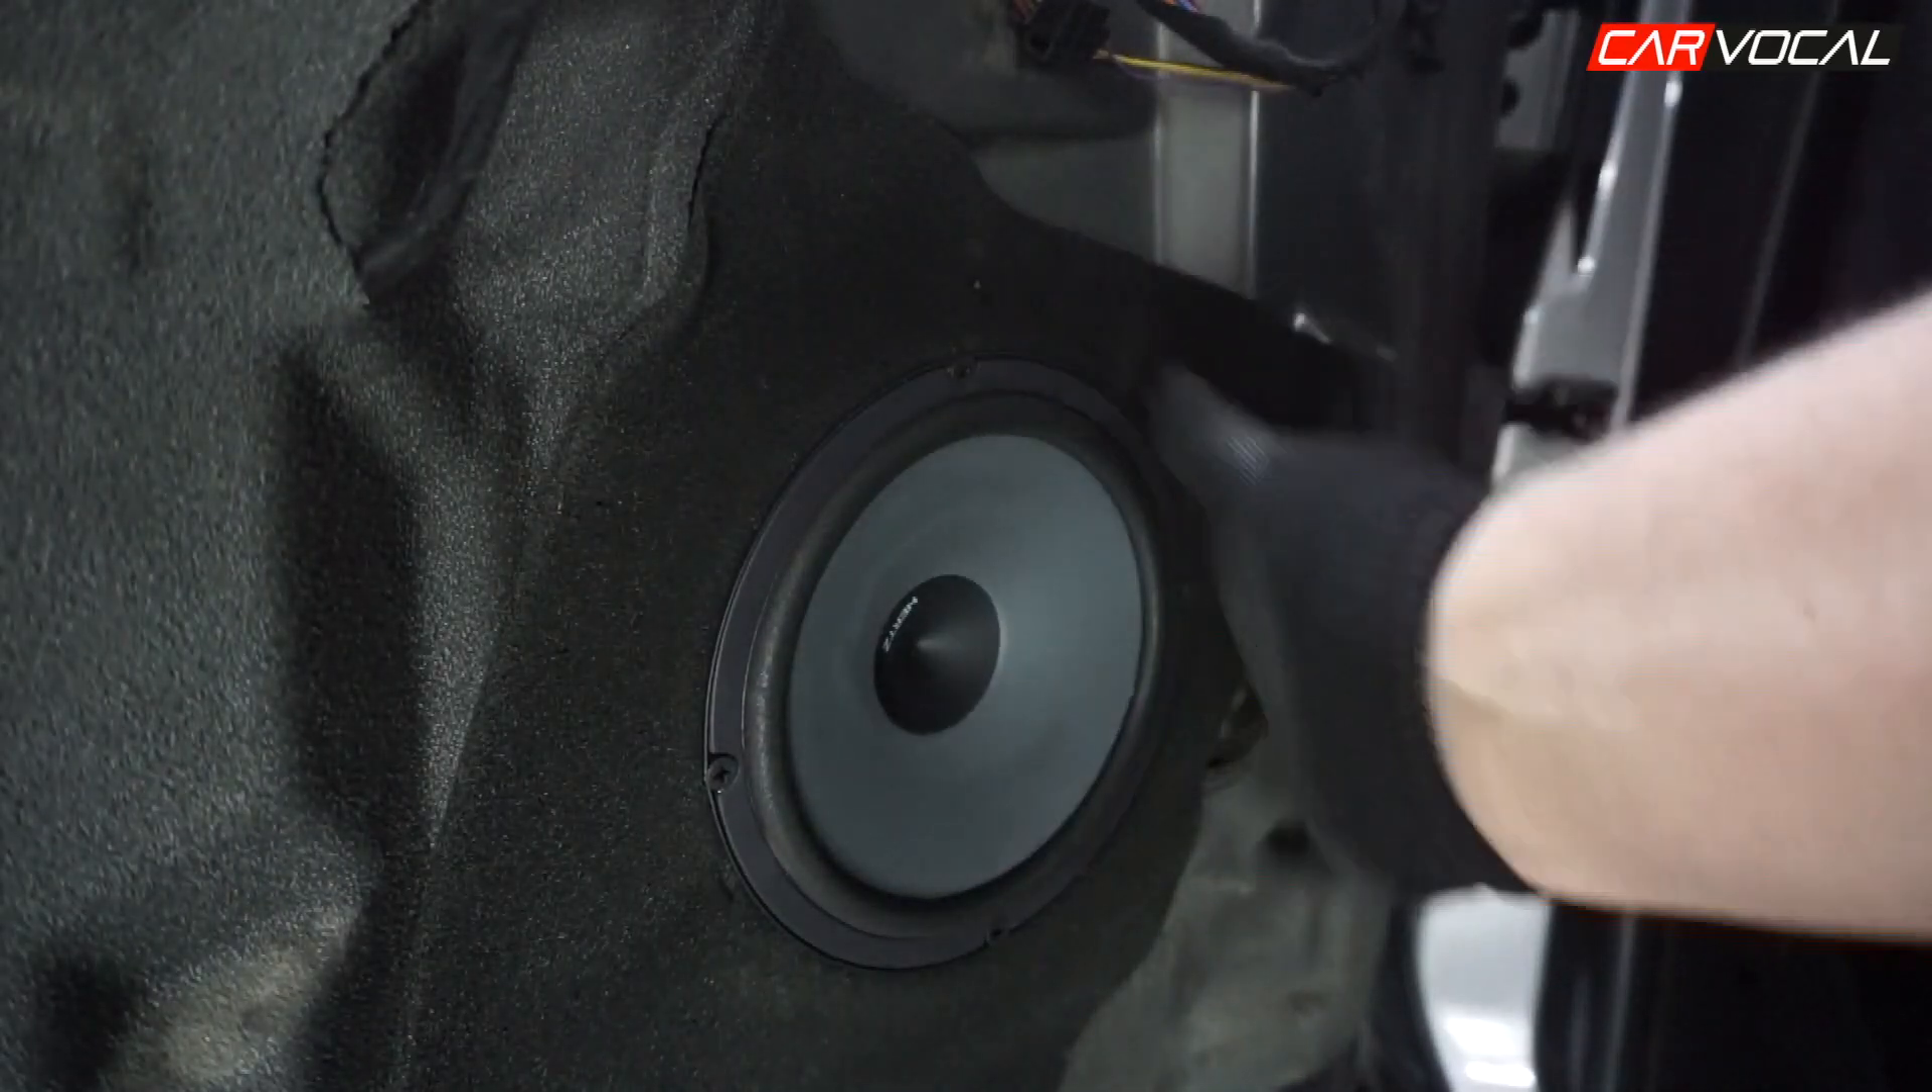Görmüş olduğunuz gibi orijinal bir kasnakla beraber buraya K165'in hoparlör kısmını taktık.